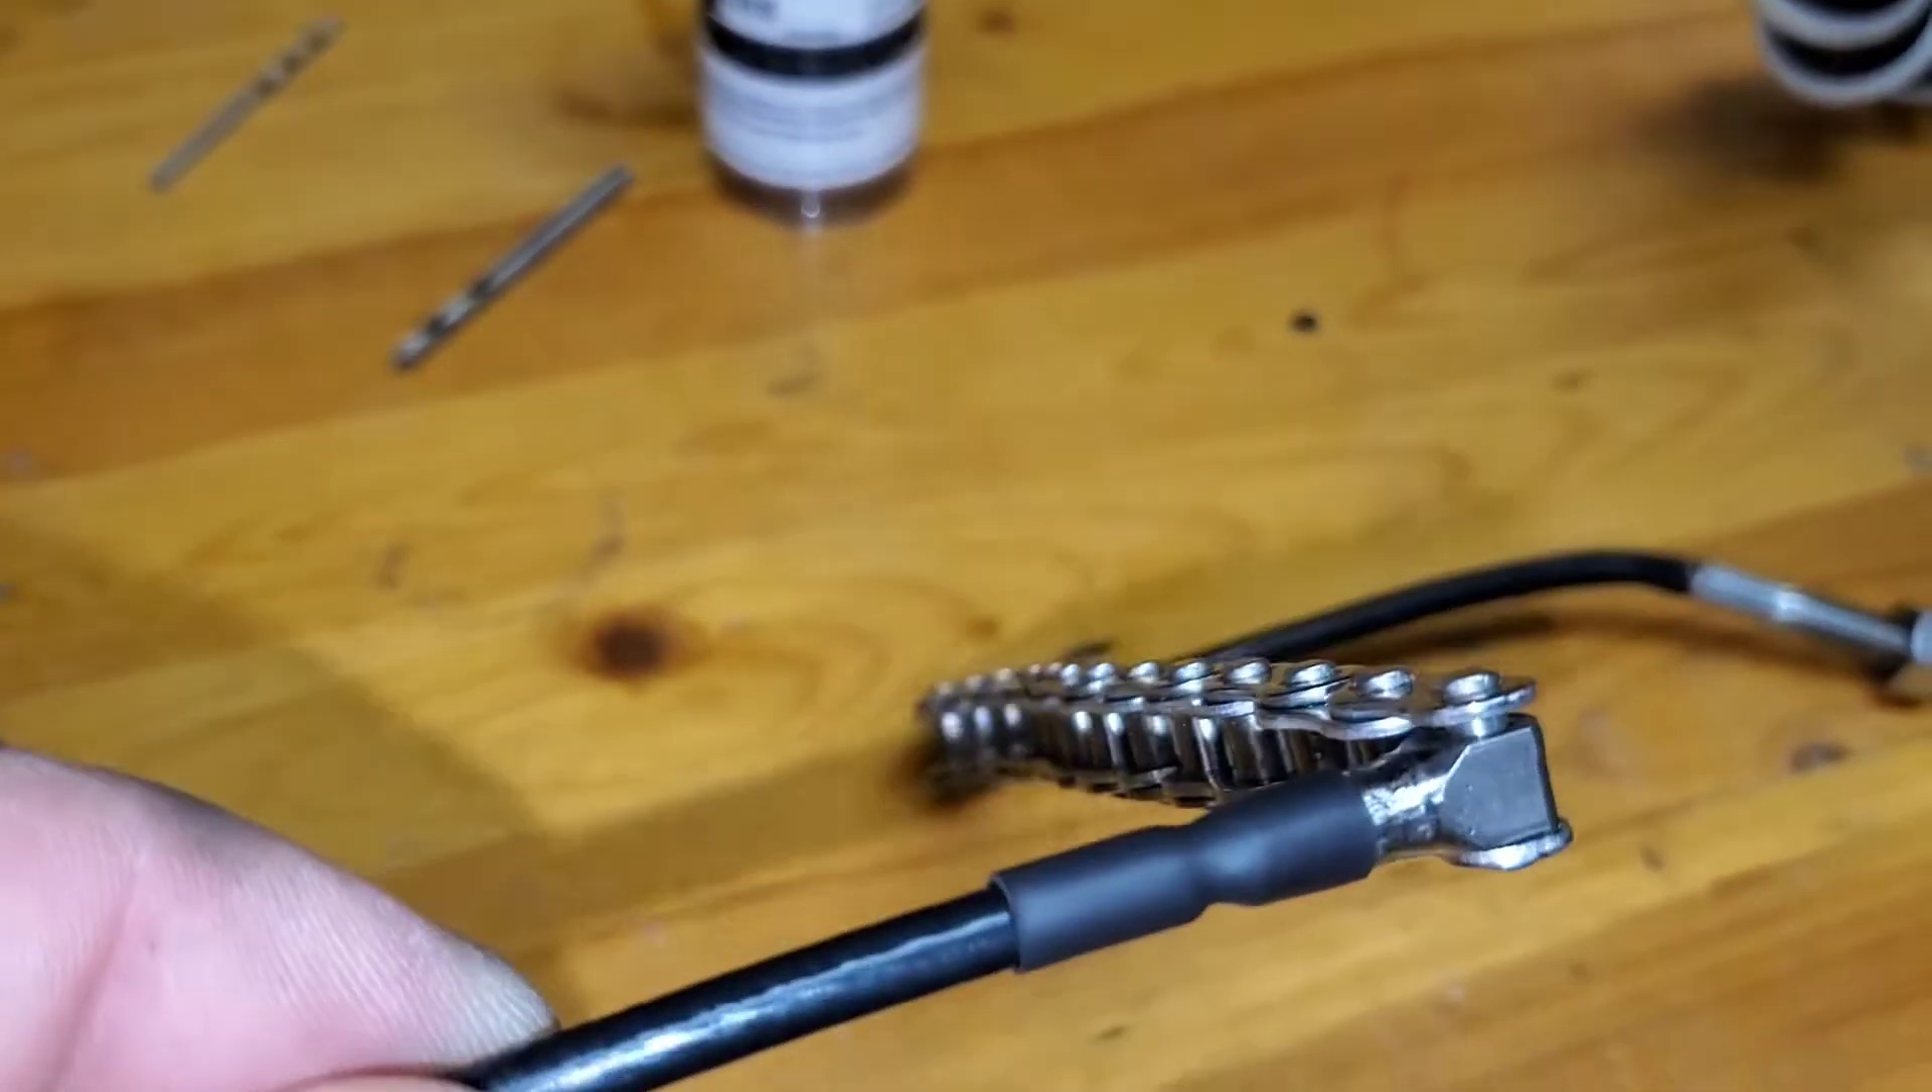And folks there's the final step heat shrink applied.